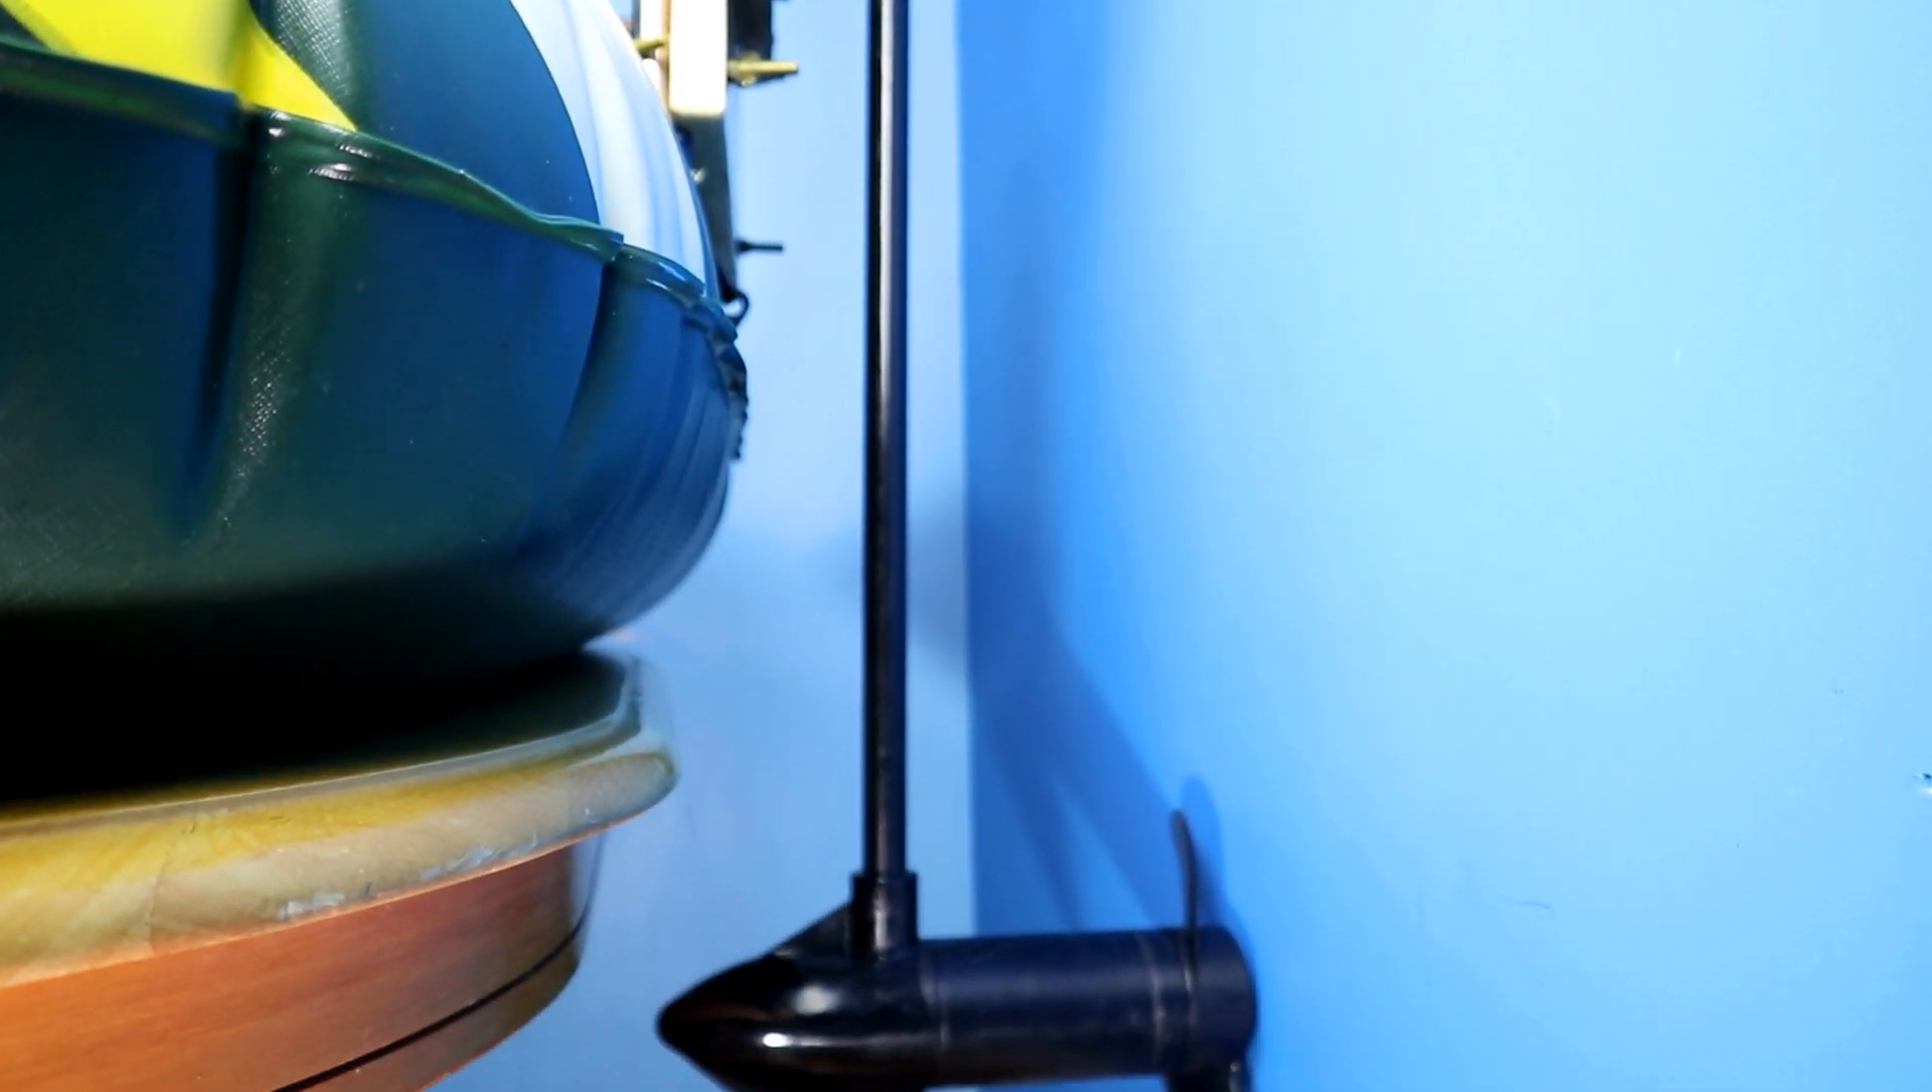And you can see that the motor reaches under the boat very well and will have no problem reaching the water.